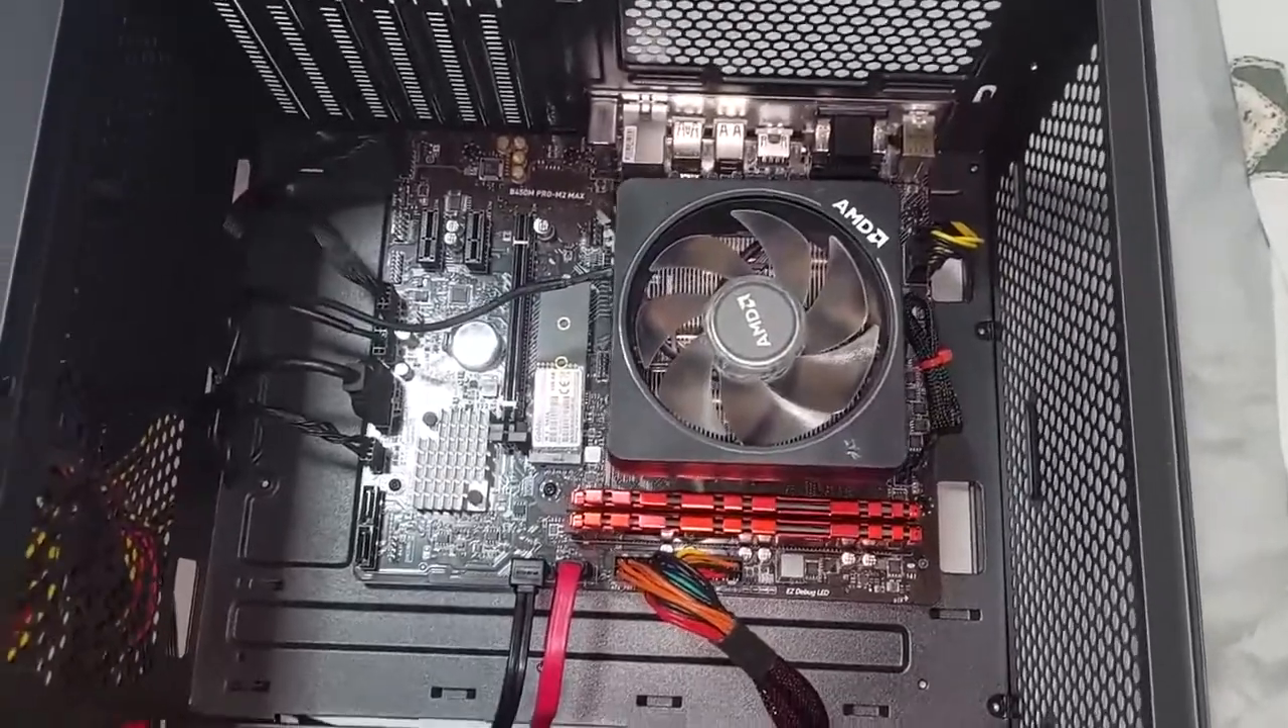O cooler ficou bem instalado agora vamos fazer a configuração lá no sistema.